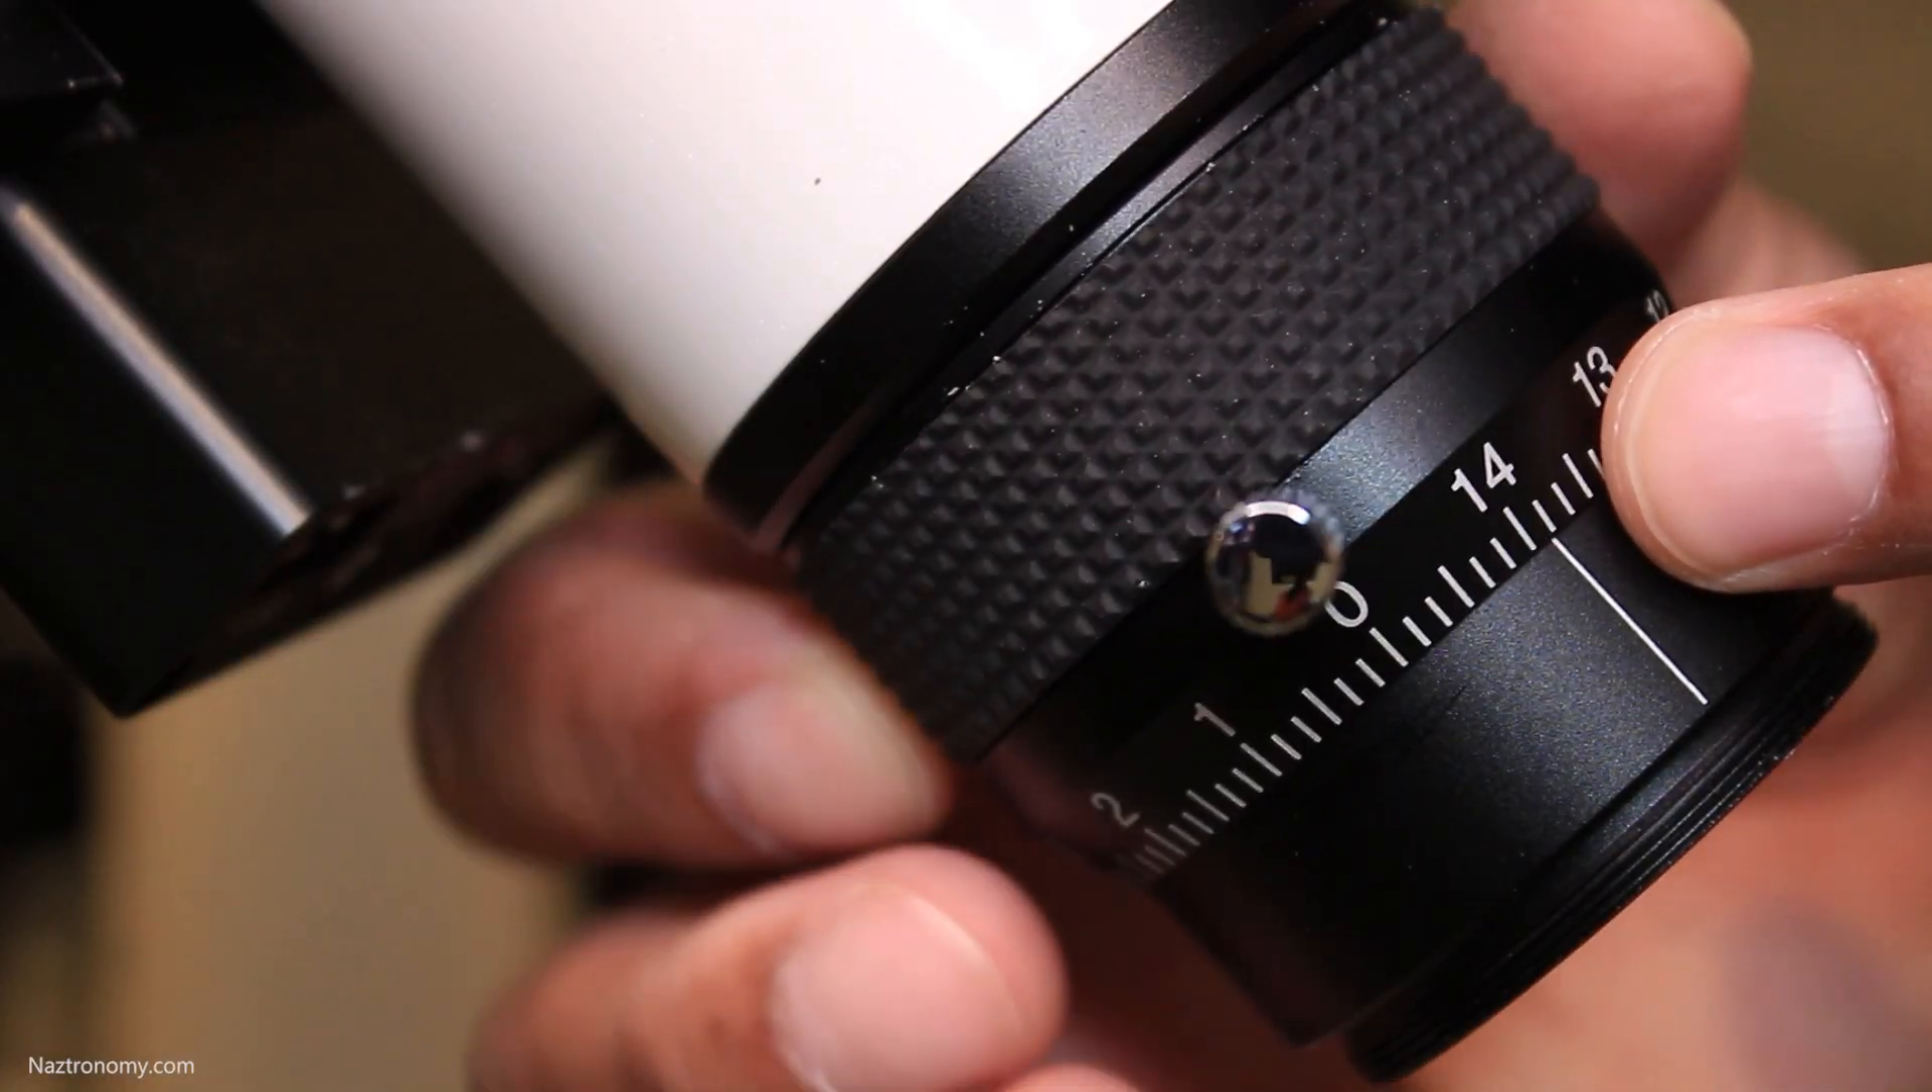So I was able to fix this and I had to loosen it again because I realized that the zero marker here wasn't actually aligned to where the line is here.